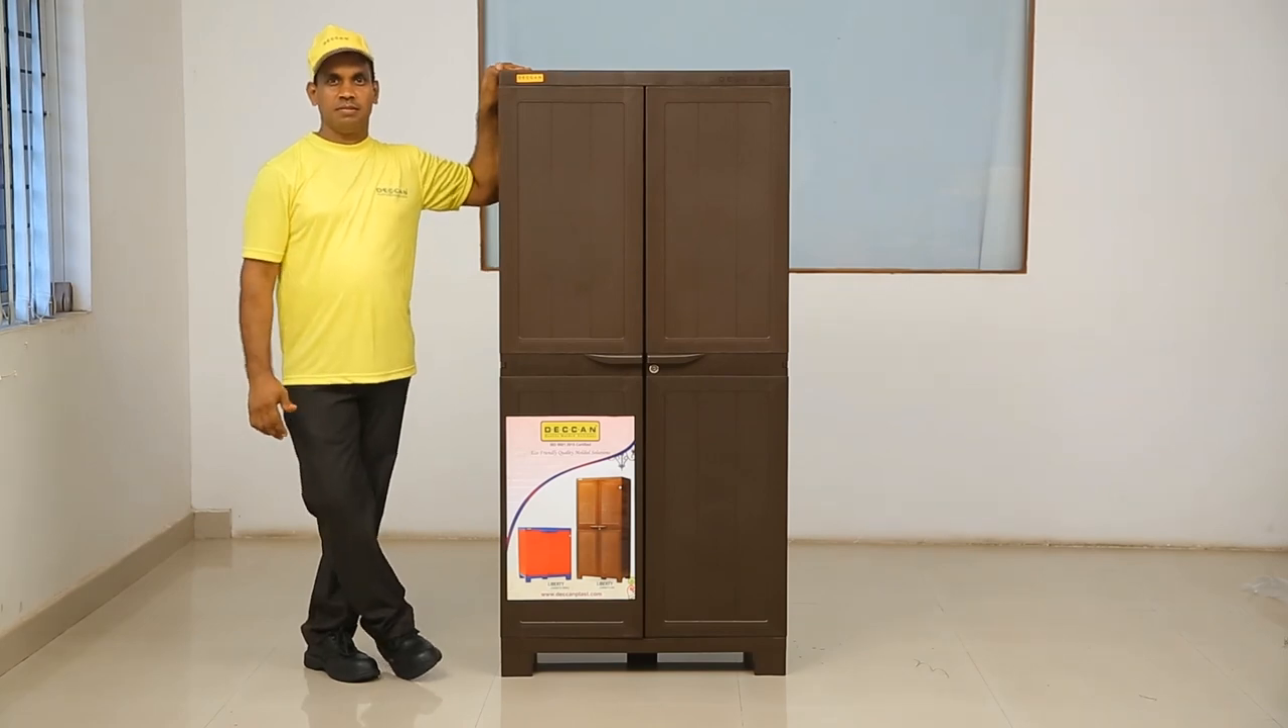Congratulations you have successfully assembled Liberty big cabinet.